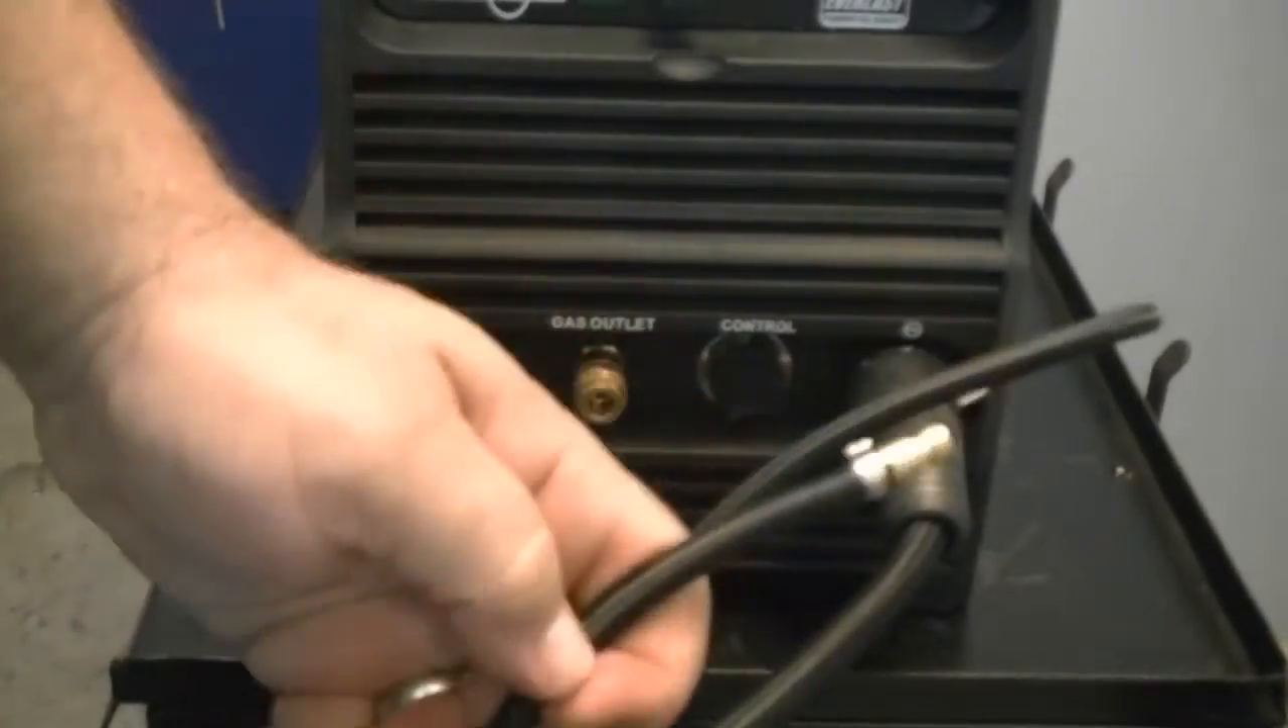The remaining connection to make is the quick connect of the gas line.